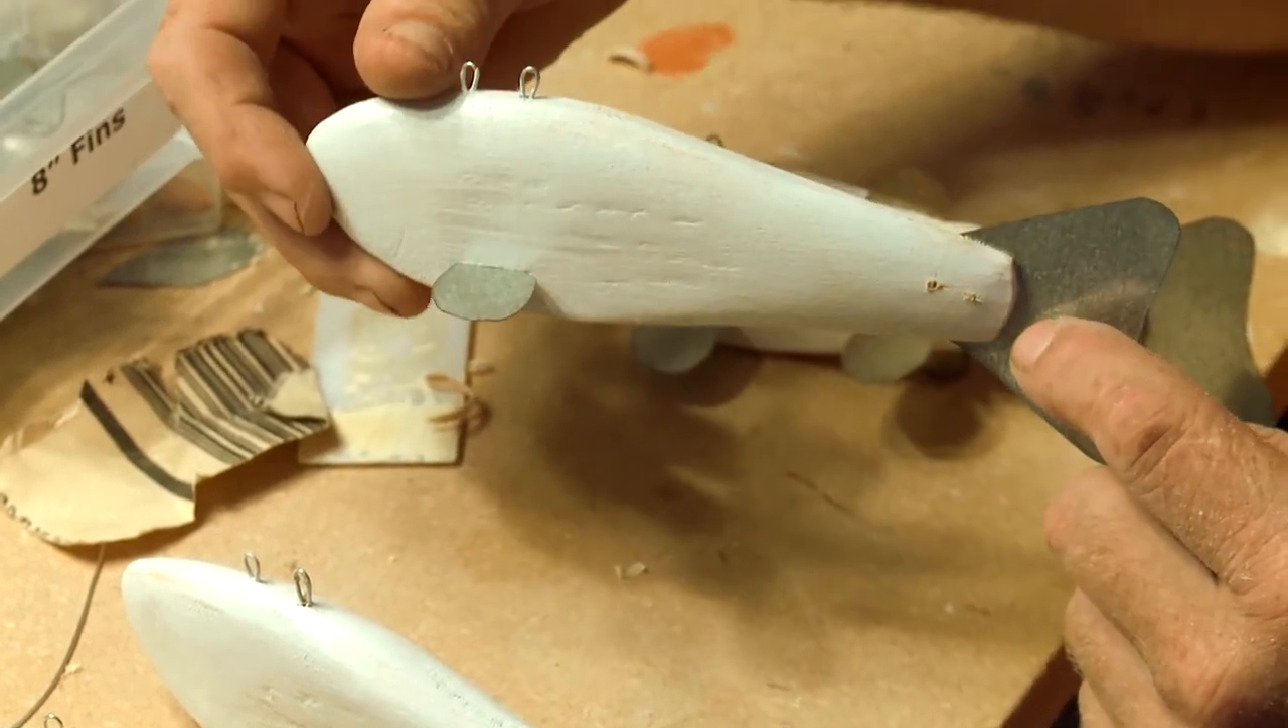This is the stage when I put the tail fin in and the two front fins are in.